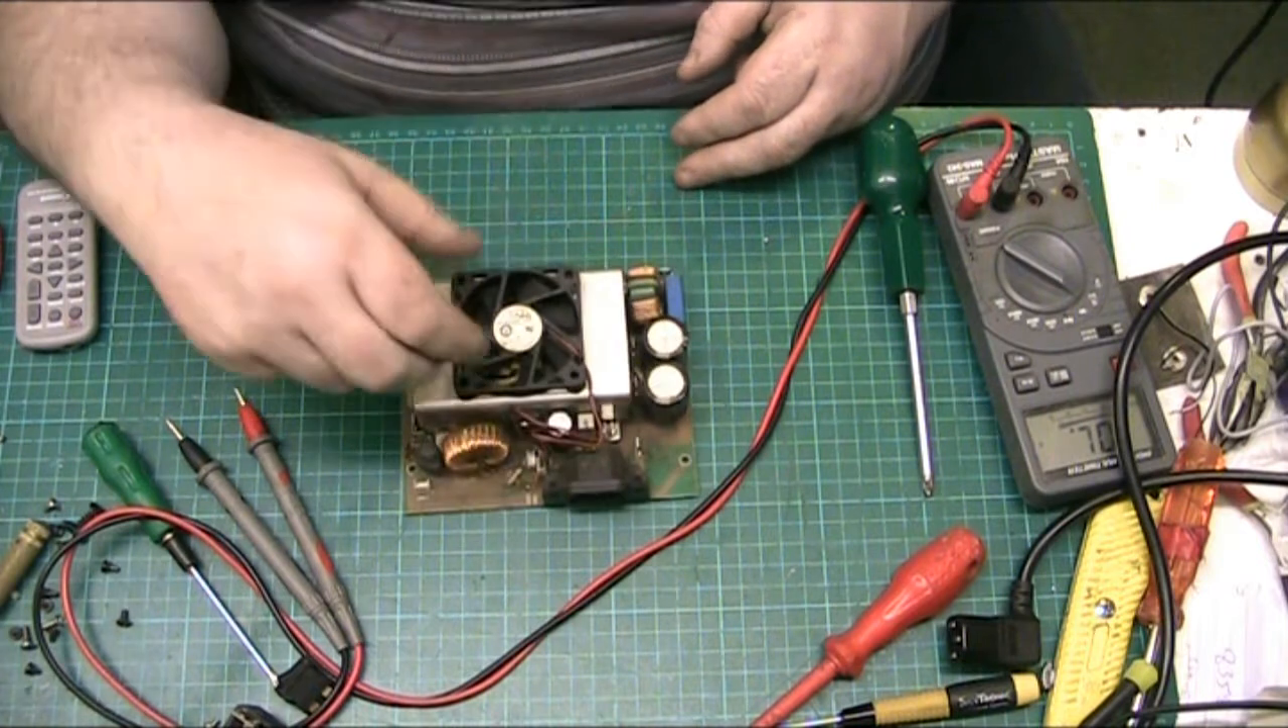We have the power supply main board removed from the case.